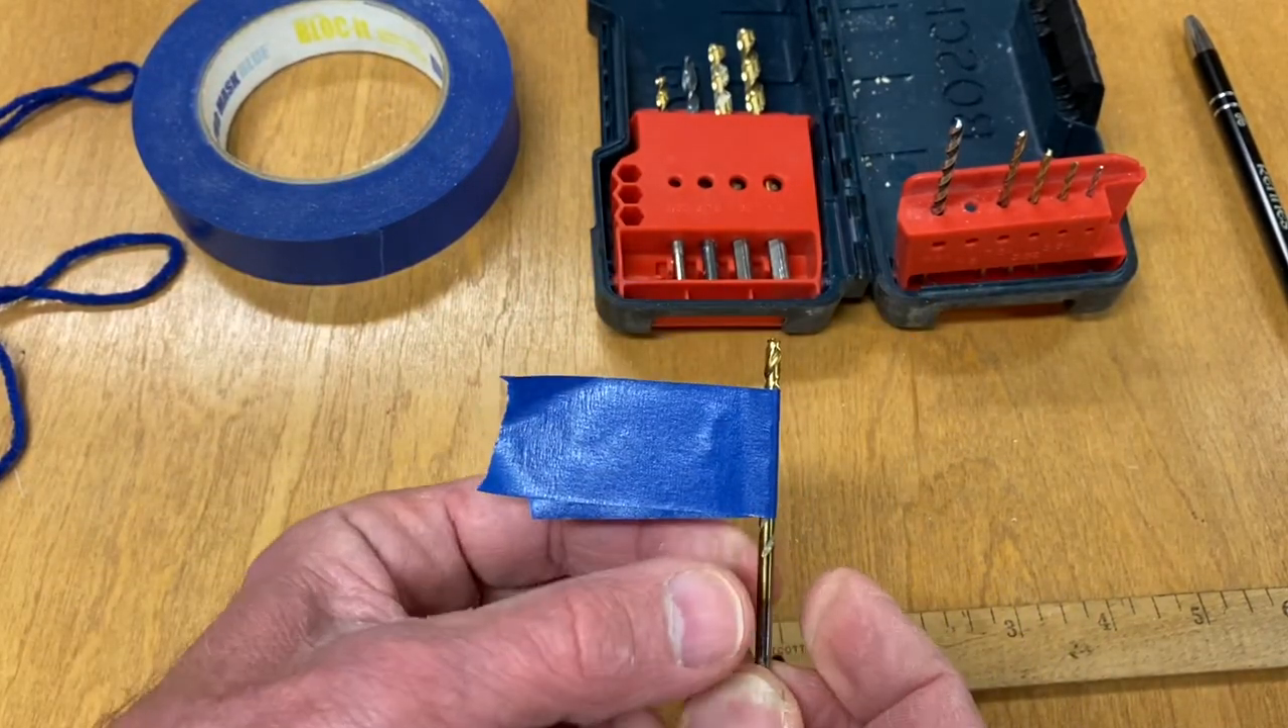There now I've got a nice flag on that drill bit.